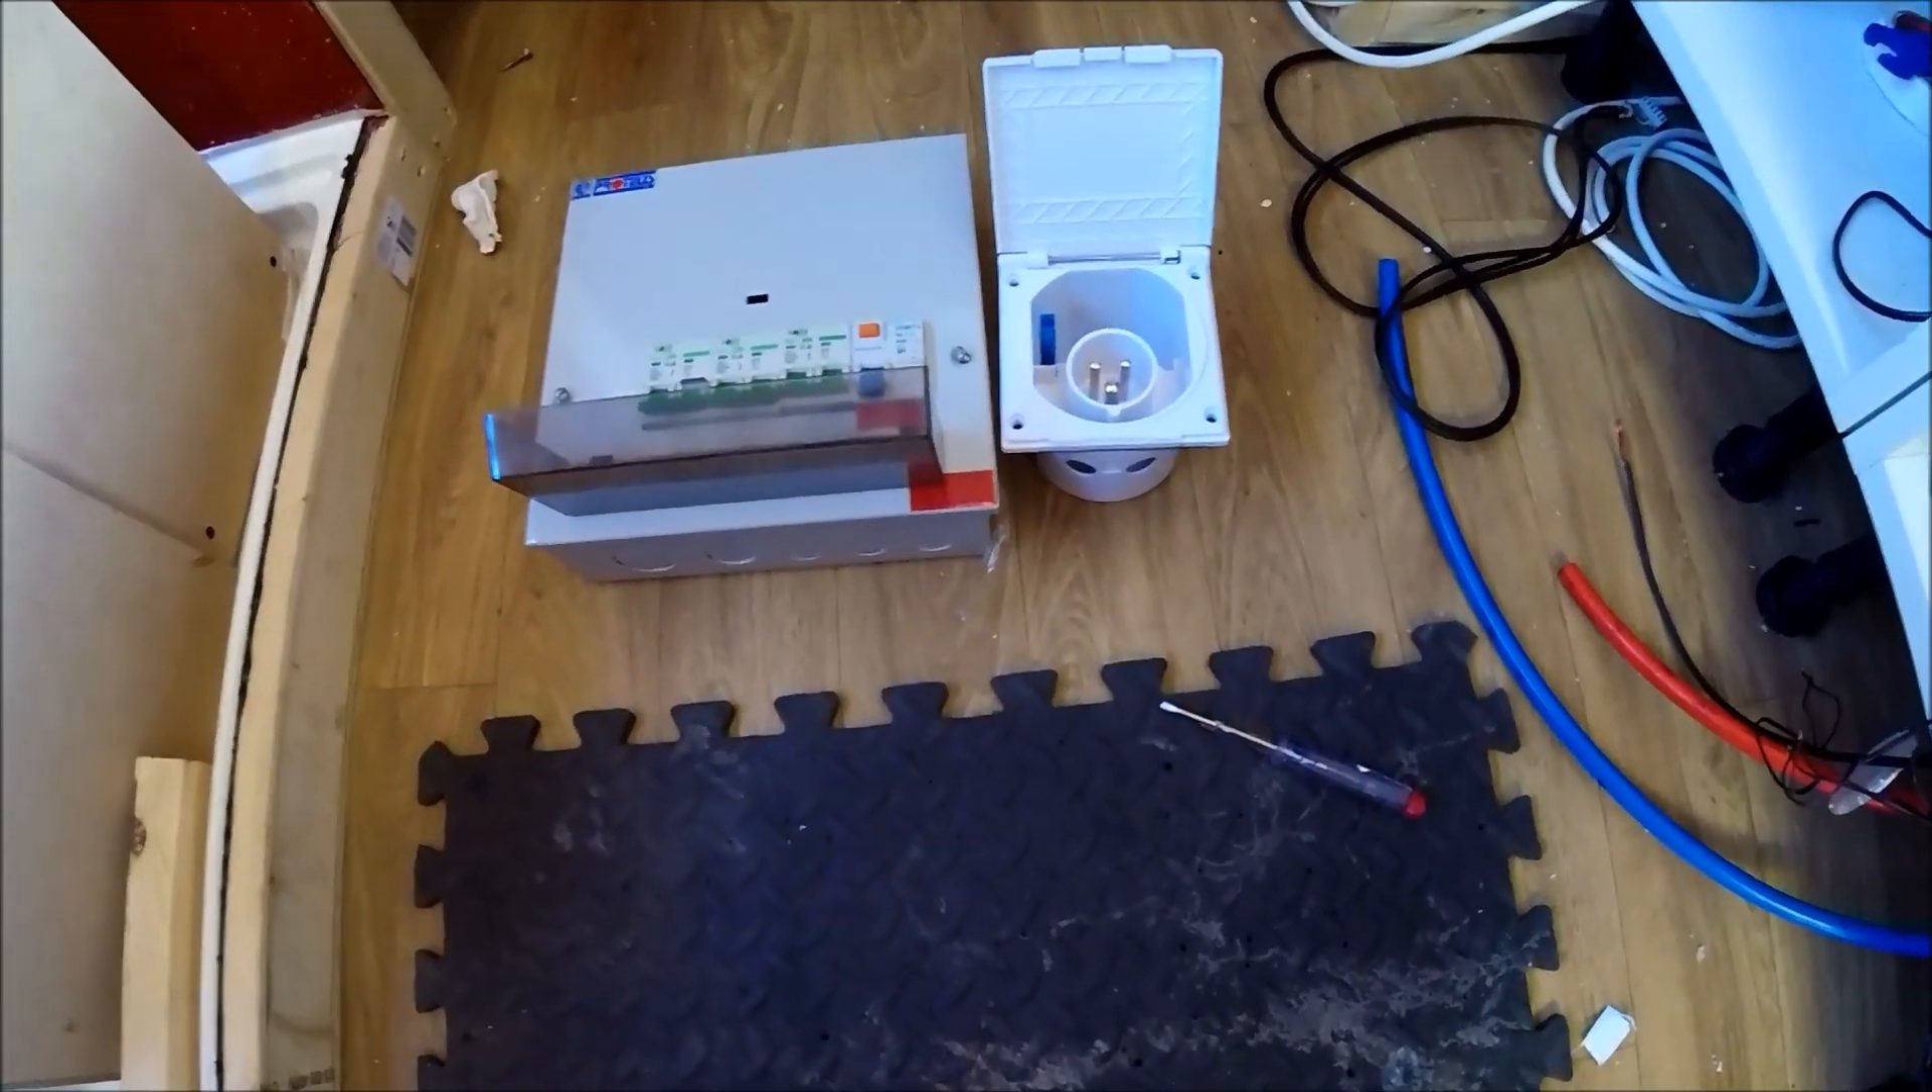Now as you can see I haven't even got the hookup point mounted in yet.